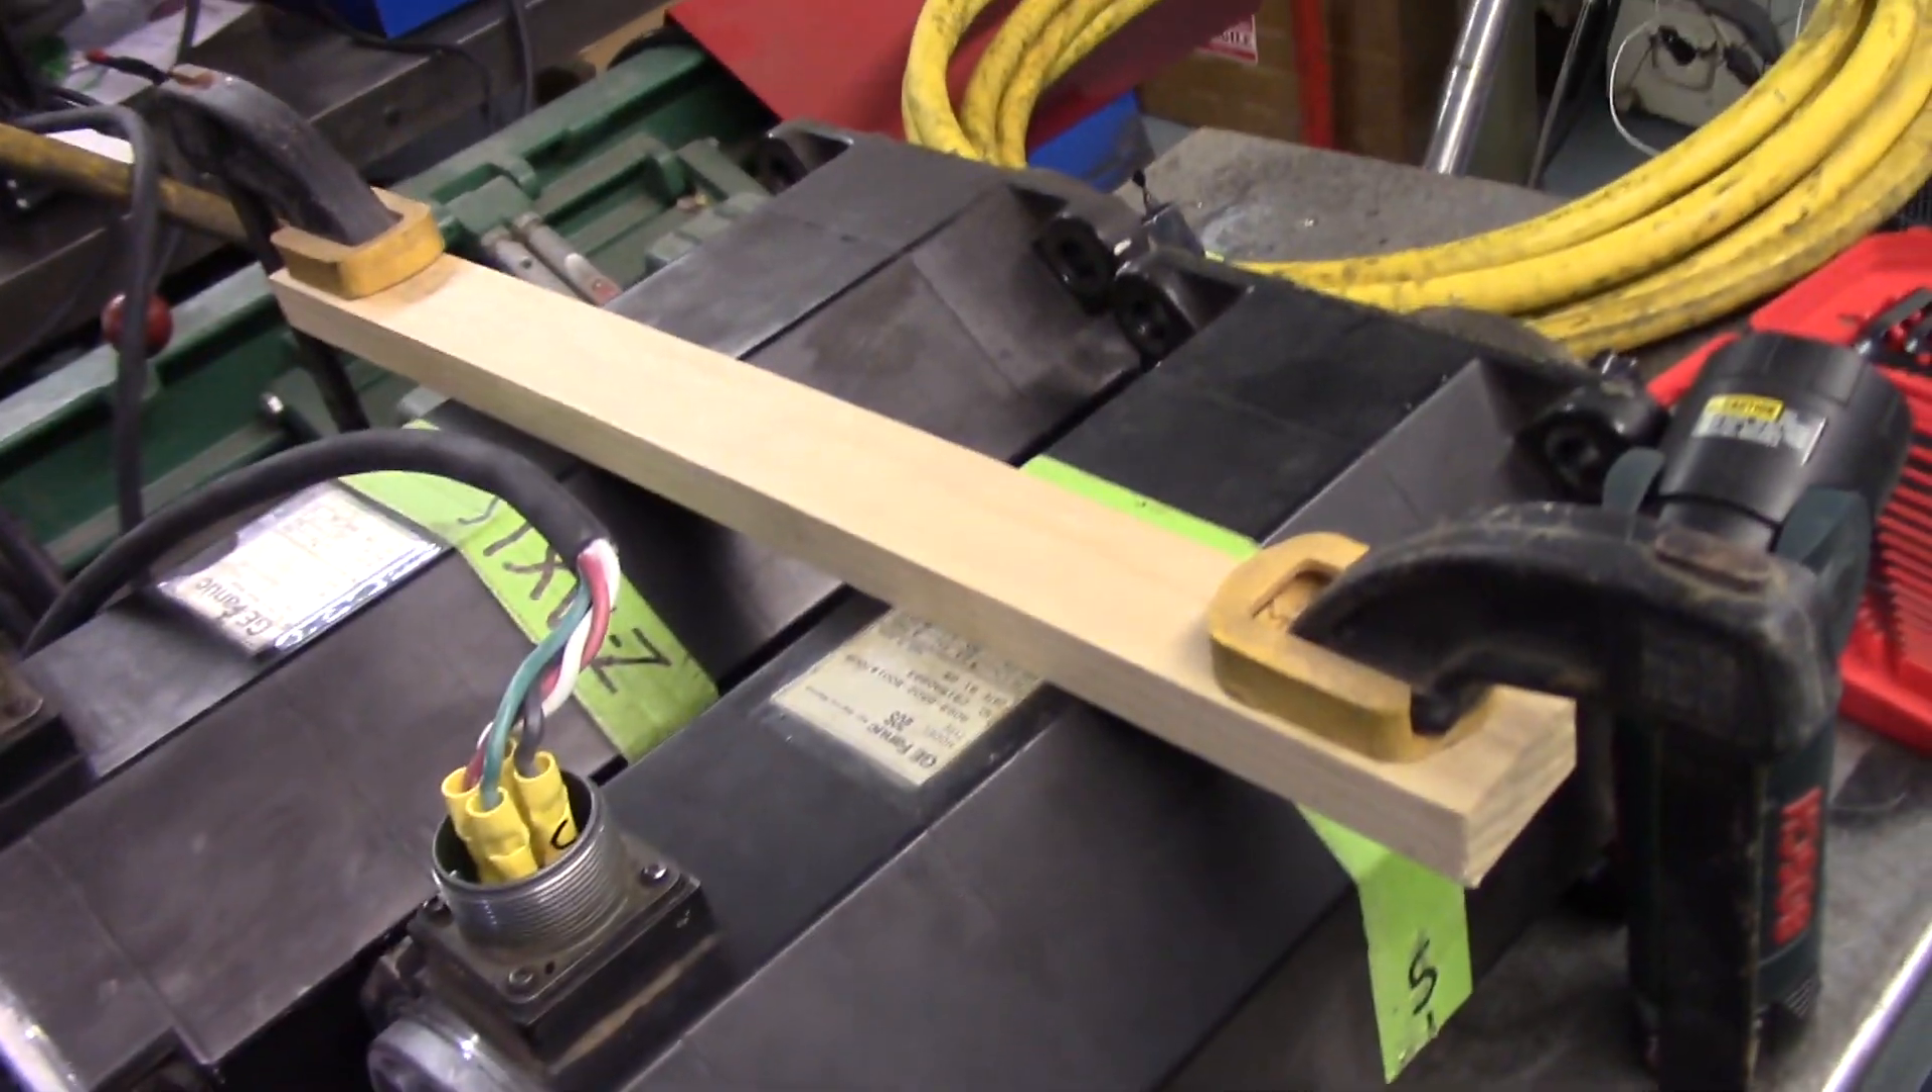So, I took this piece of solid pine across the motors, and I used these quick-grip clamps to clamp them to this table.